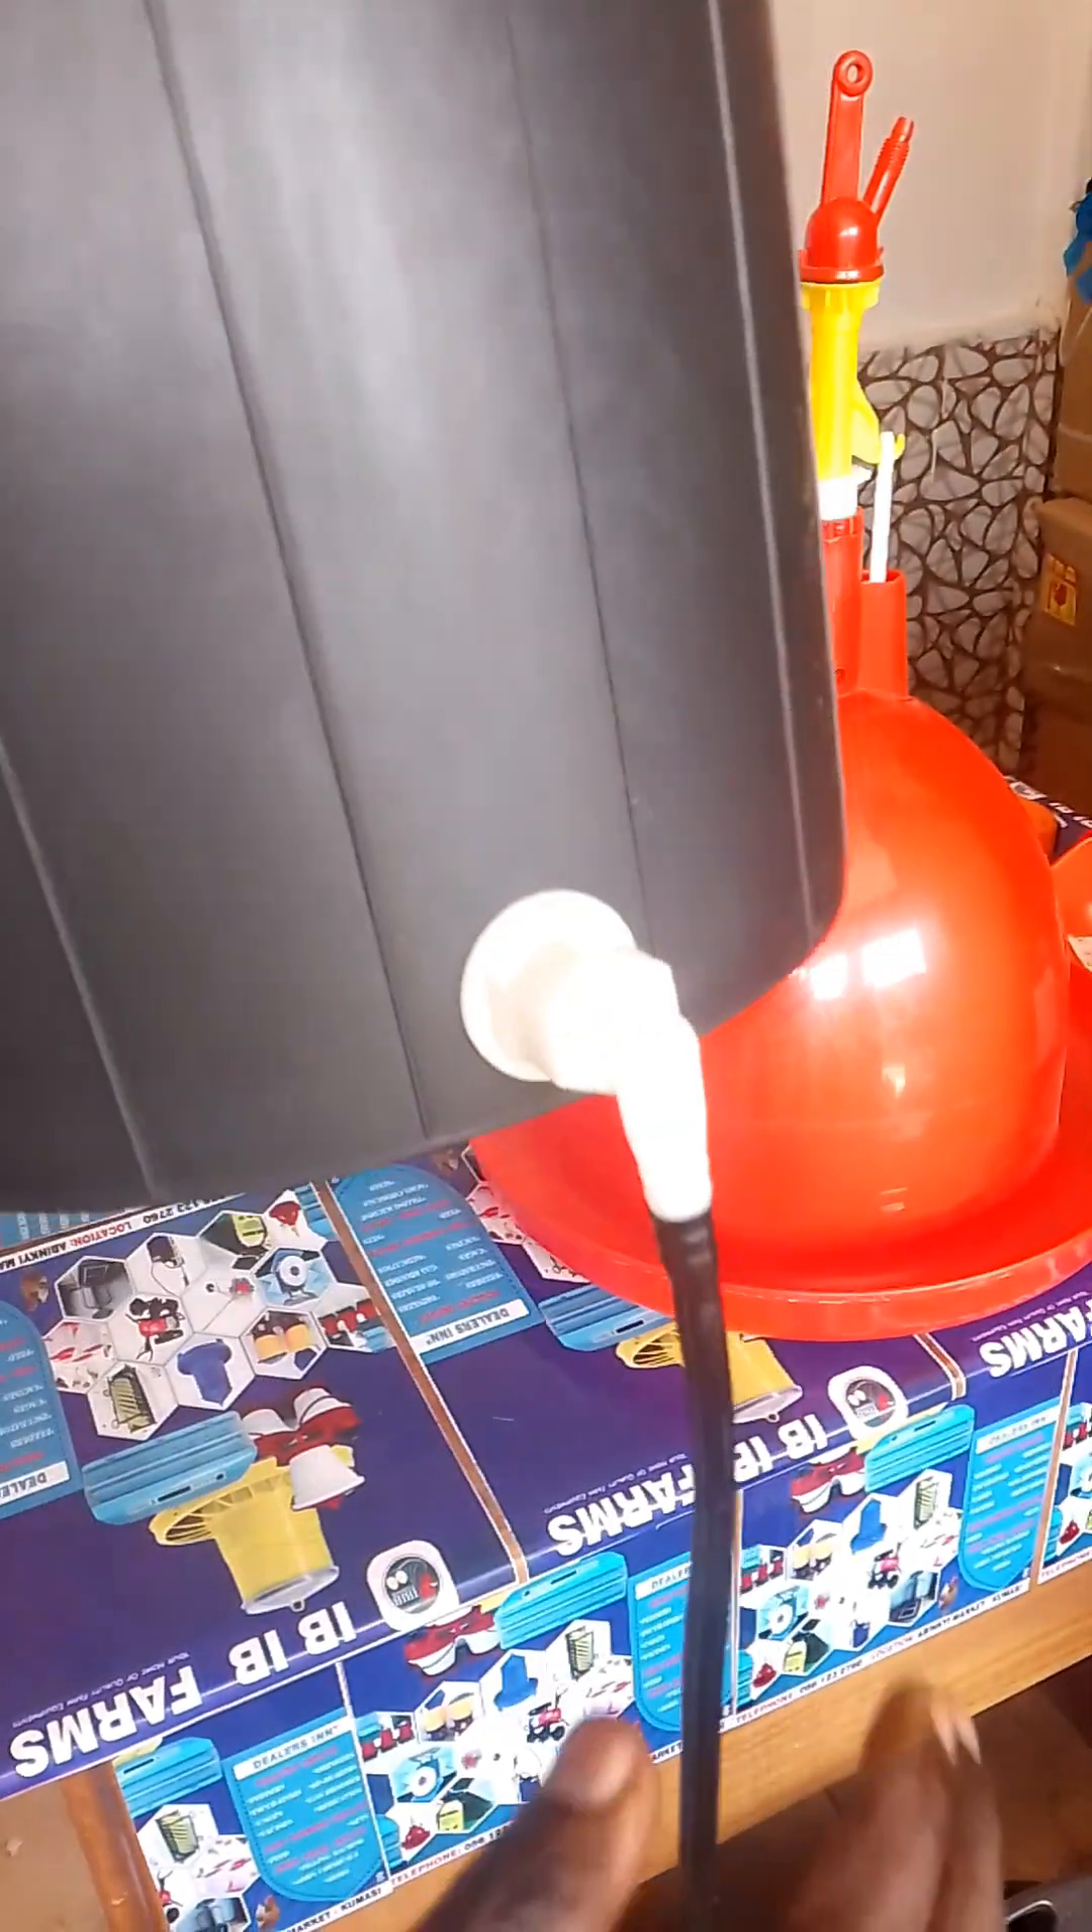So our water source has been connected through the water outlet.